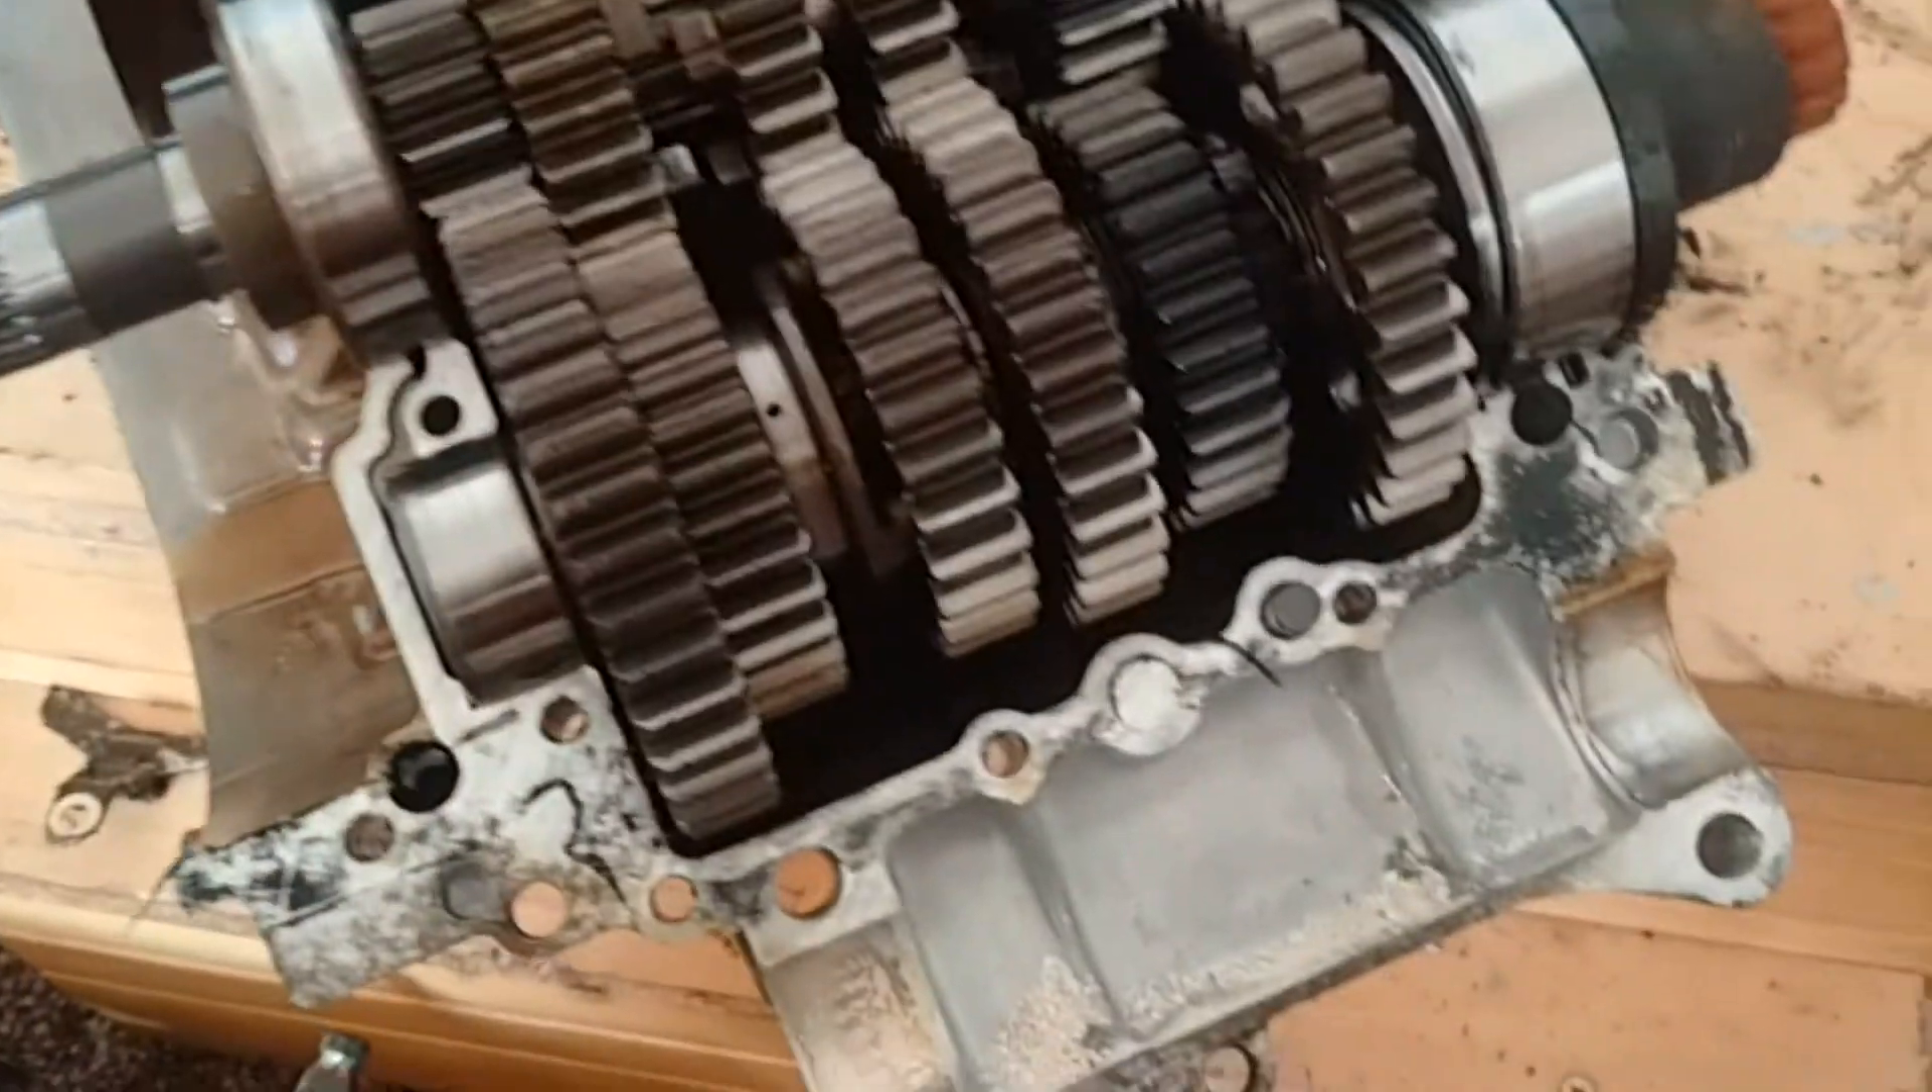So that's the crankcases apart now.